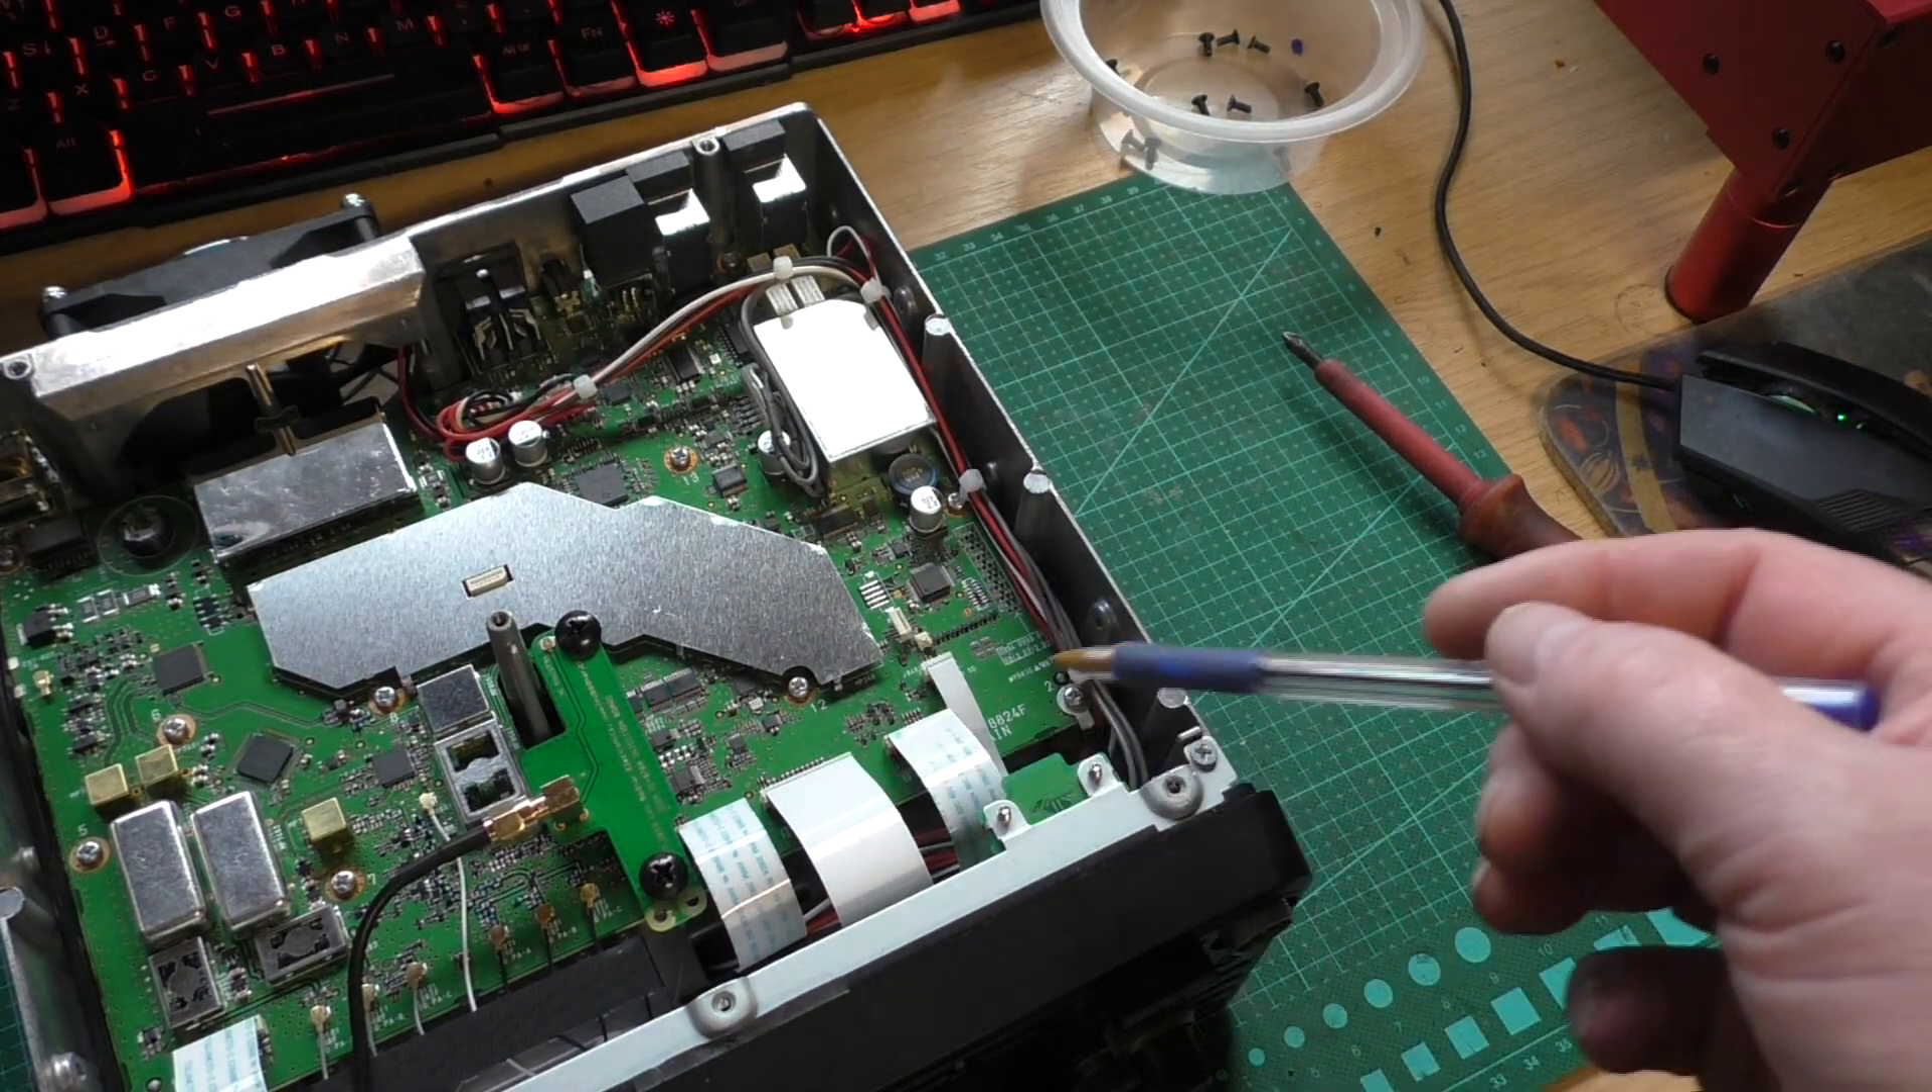This is the base removed, this is the front of the unit.